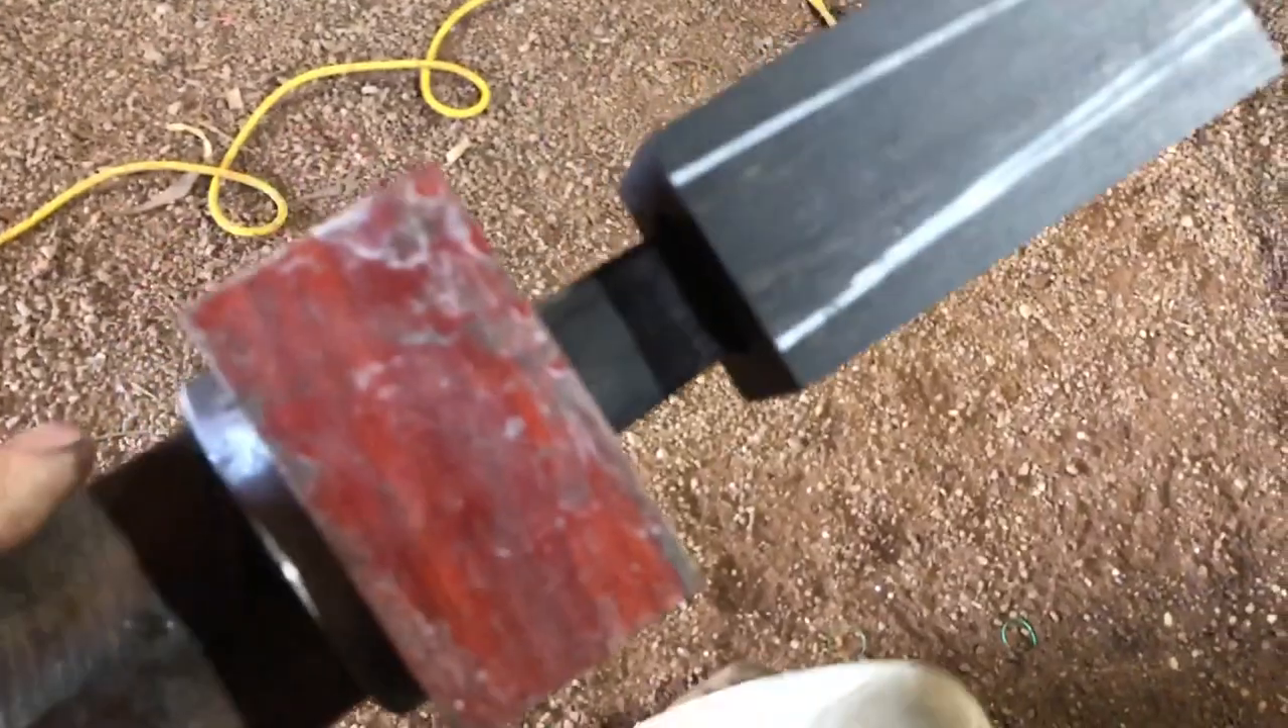A bit of an issue i'm having as you can see our uh our block of ebony isn't quite all the way up to our wooden bolster.